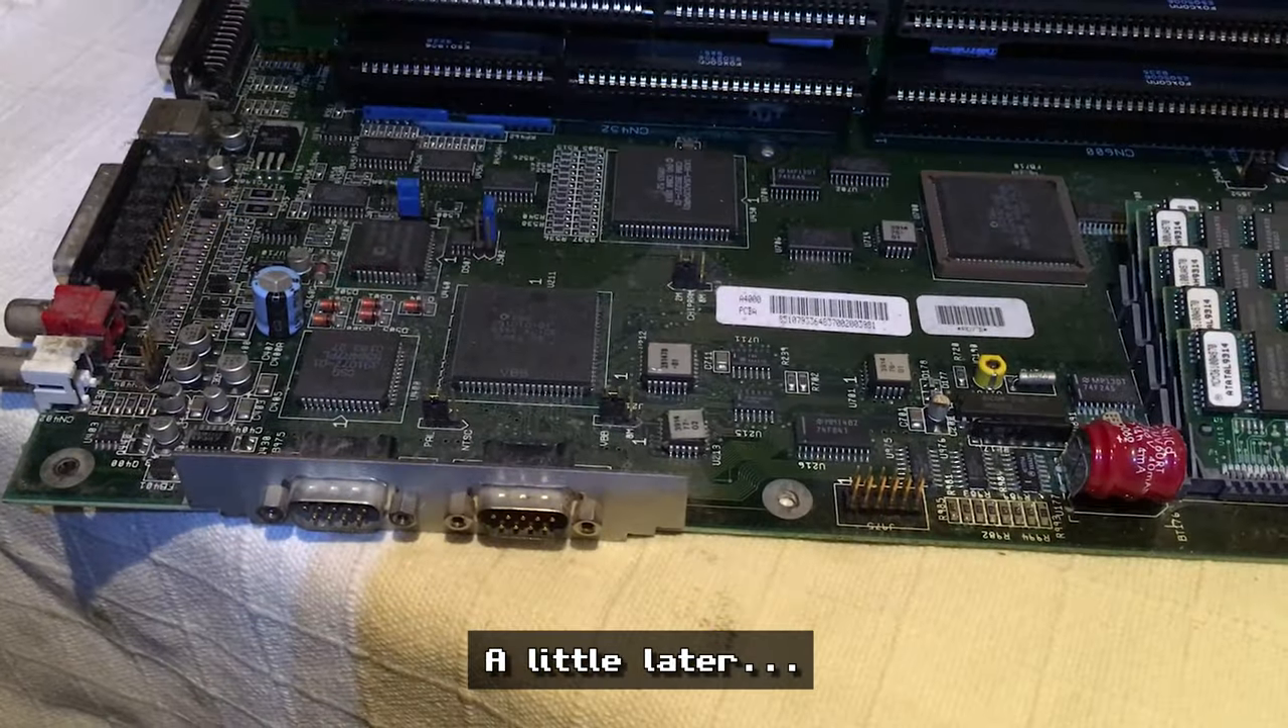I got the motherboard out of the case.